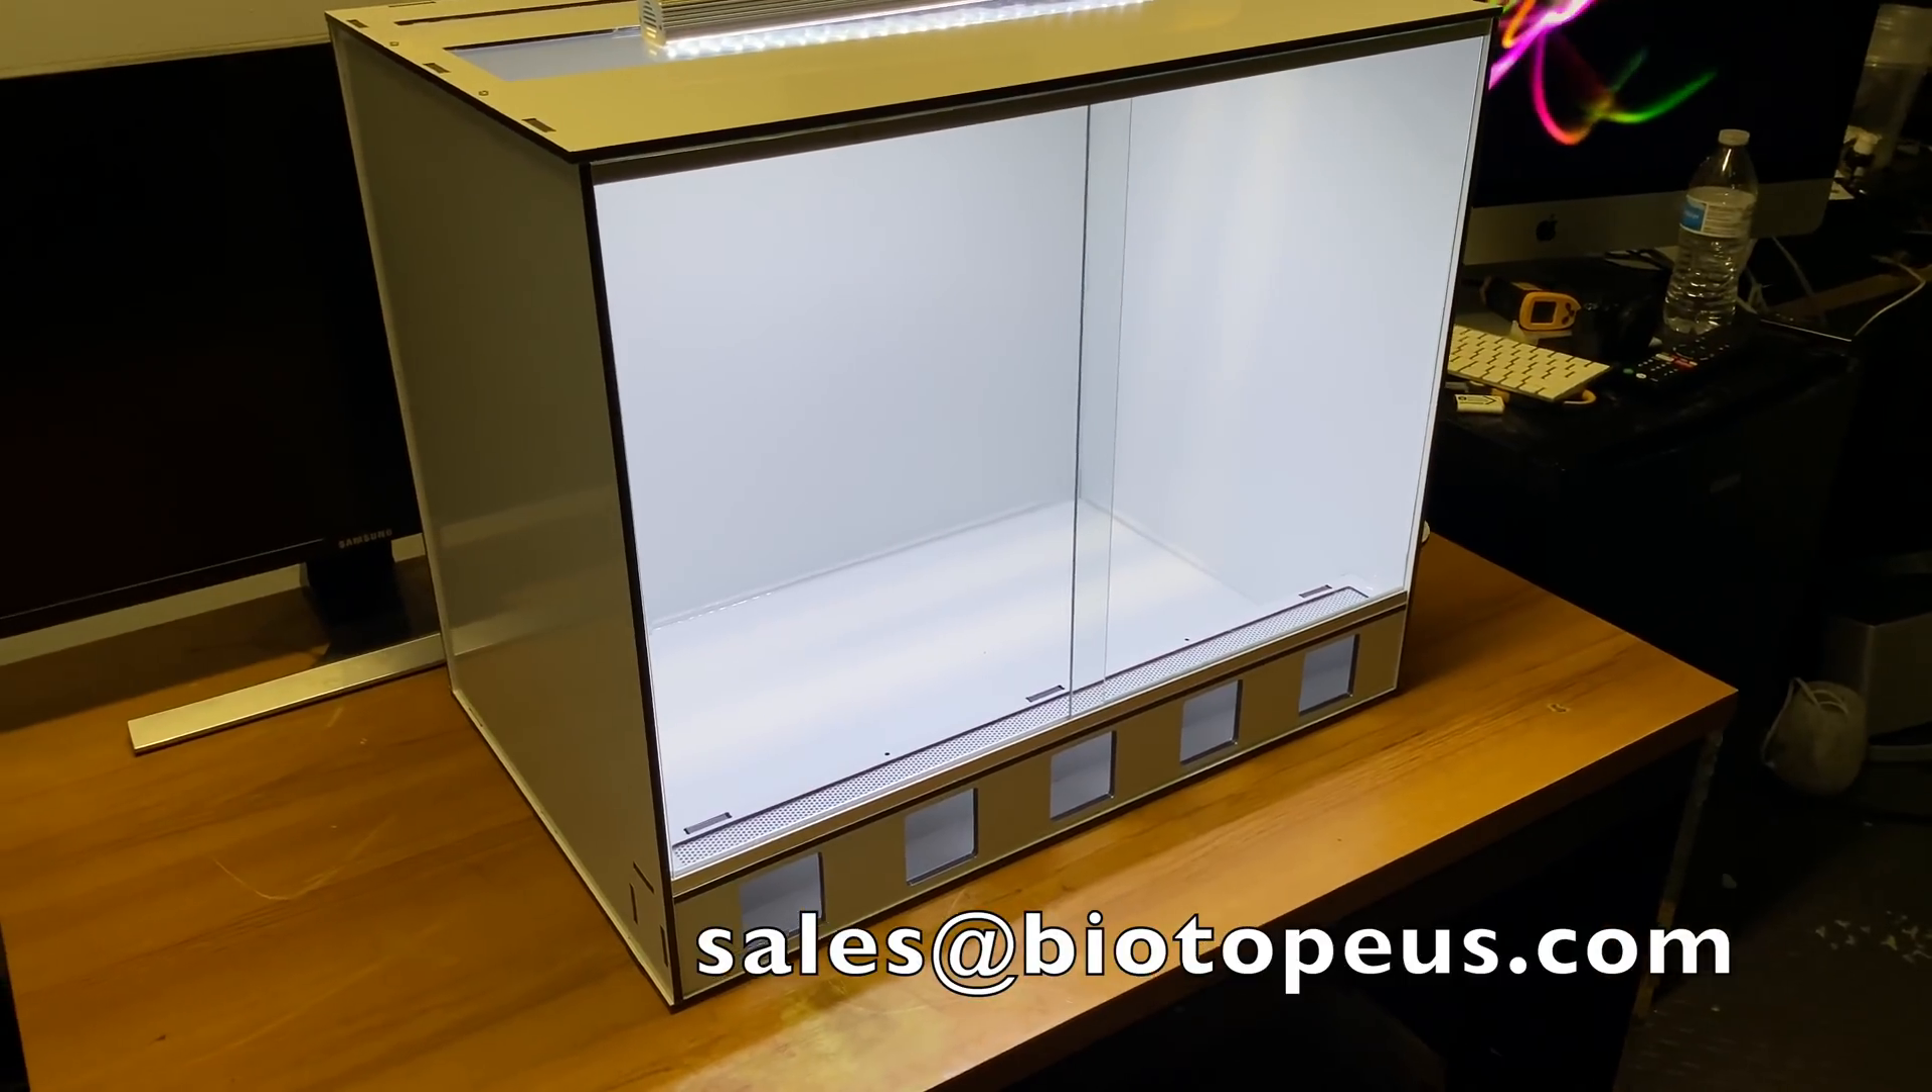All right guys and here you can see the tank is uh fully assembled um which we're gonna show you how to do that in the video.